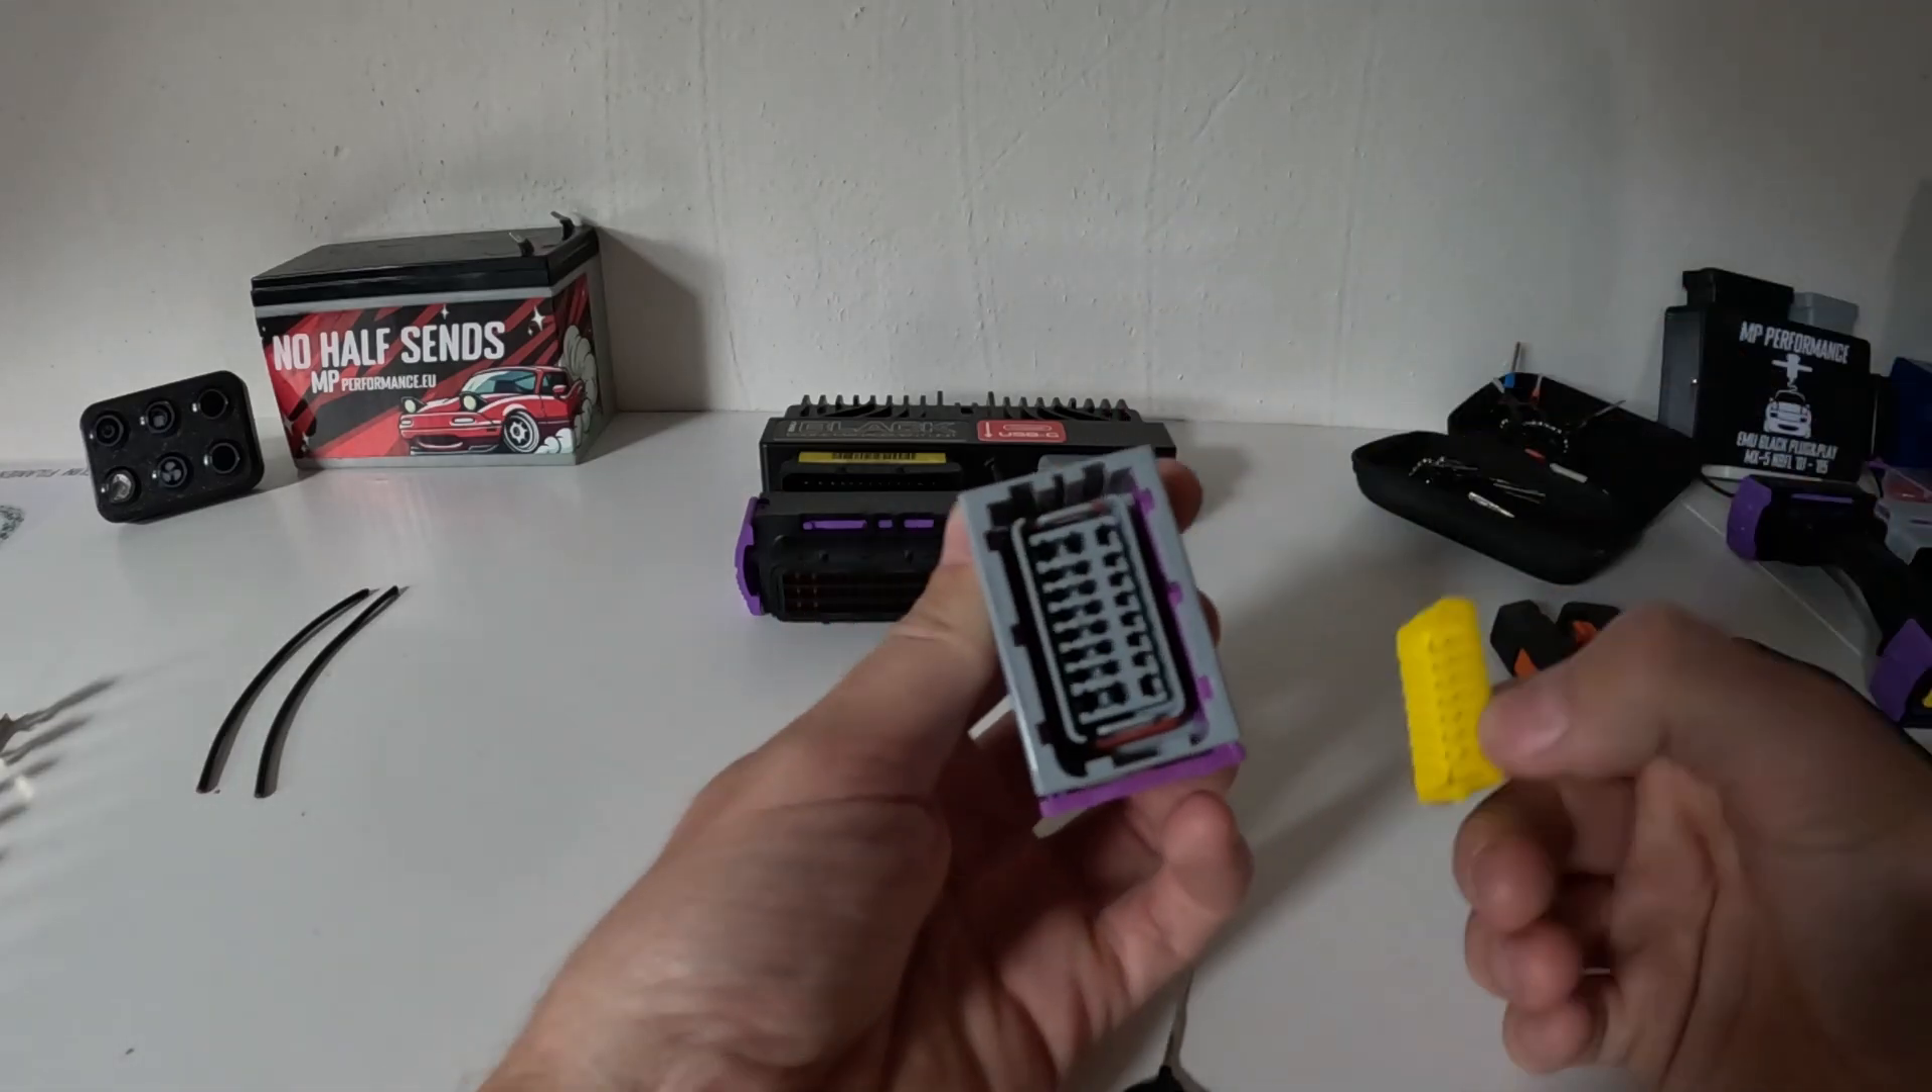There we go that's the lock removed and you can now see the inside of the connector.